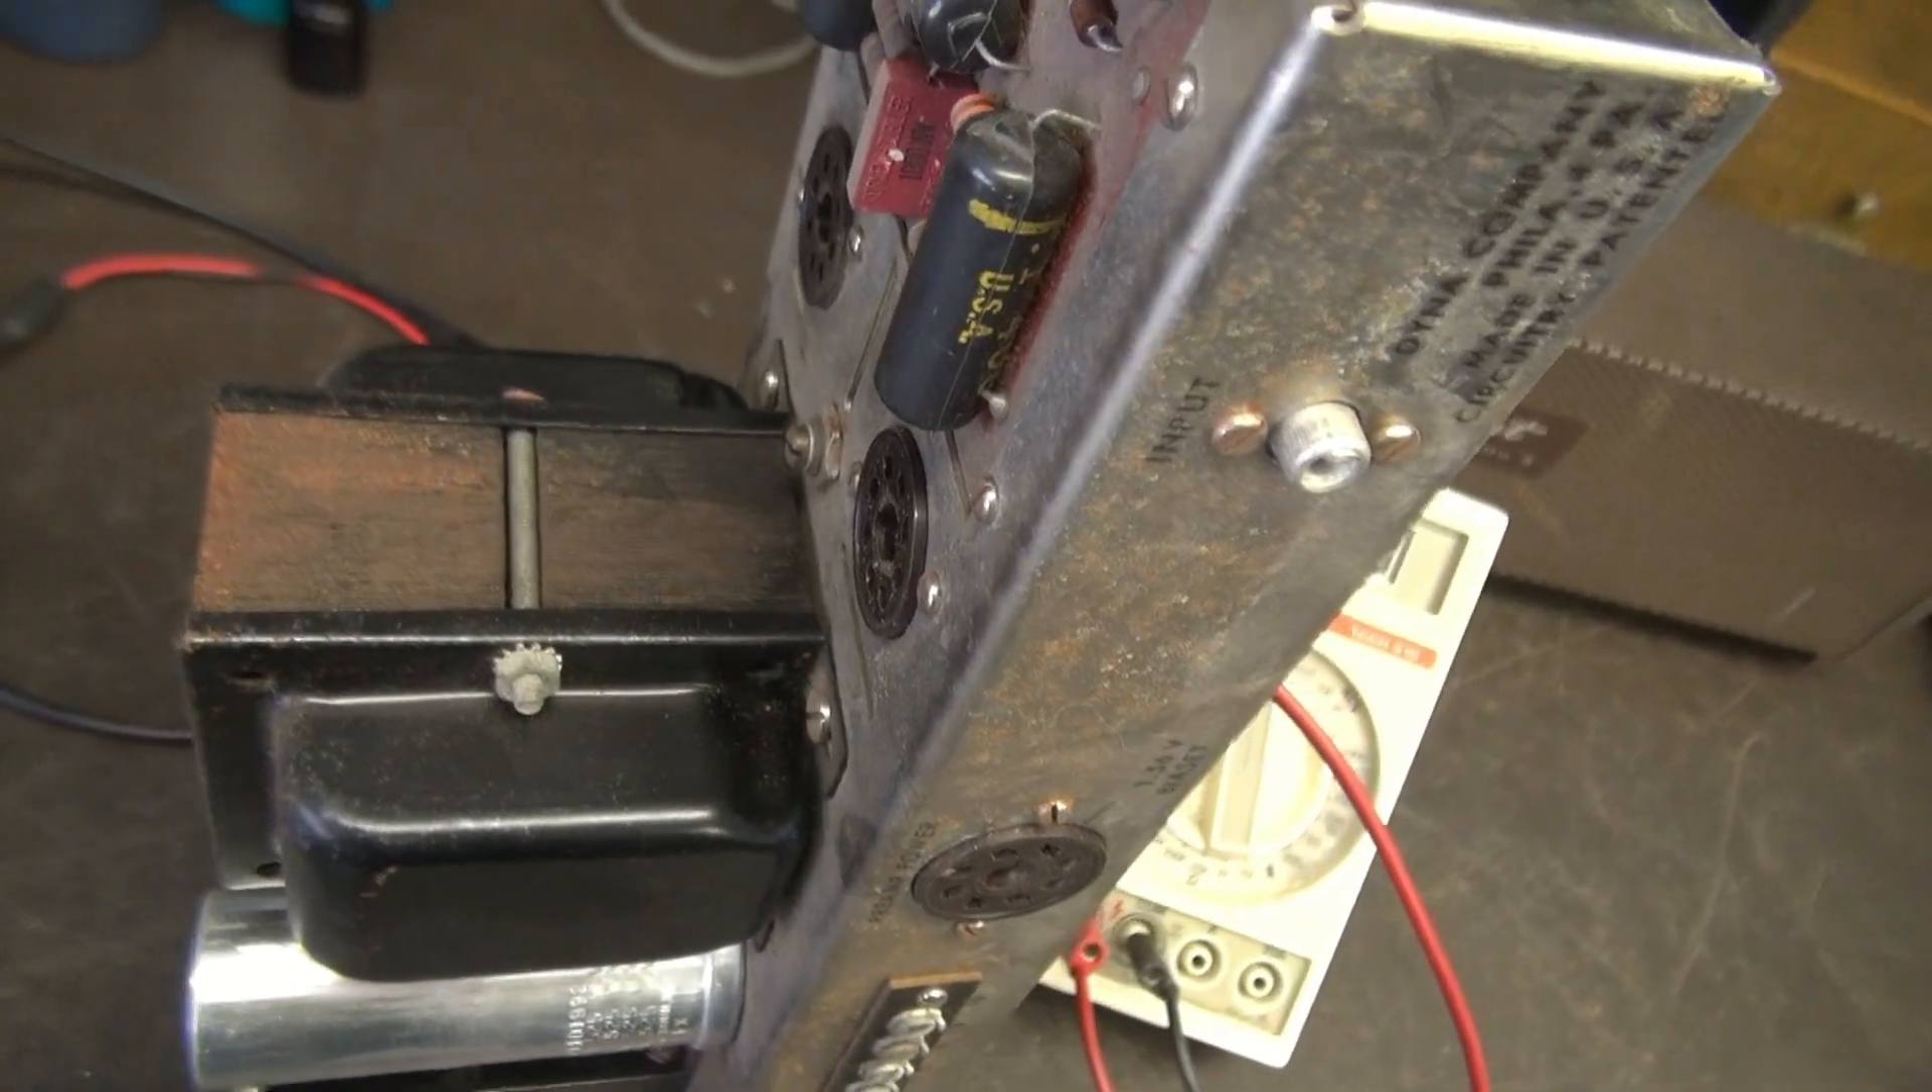So you can see I still don't have the output tubes in.